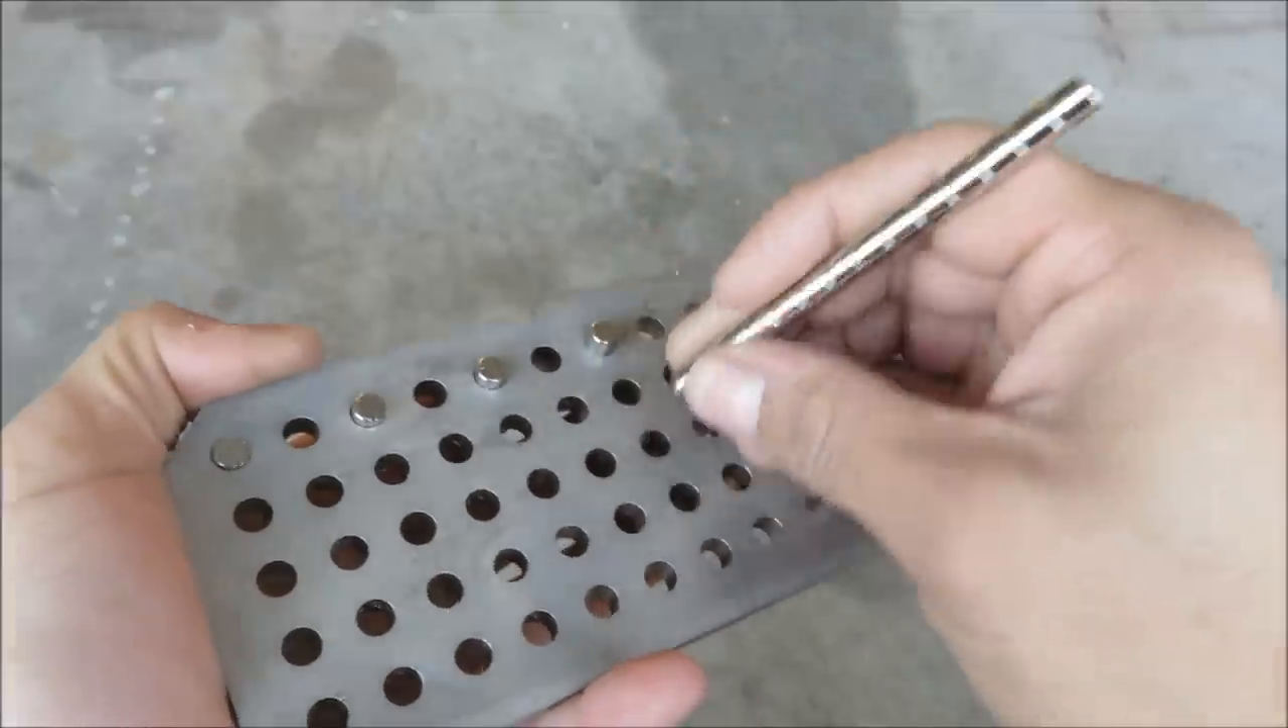And as I move over to the right, you can see the magnets stick out higher and higher.